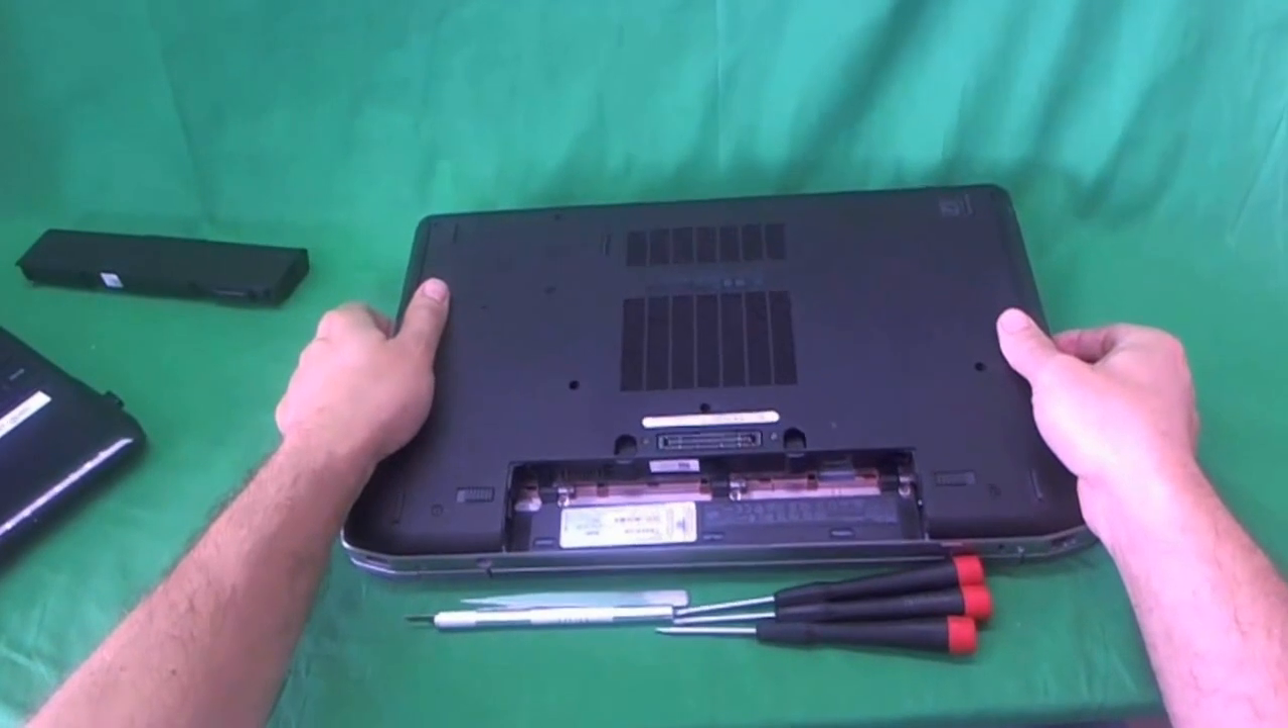Now that the battery is out, the laptop is safe to work with.